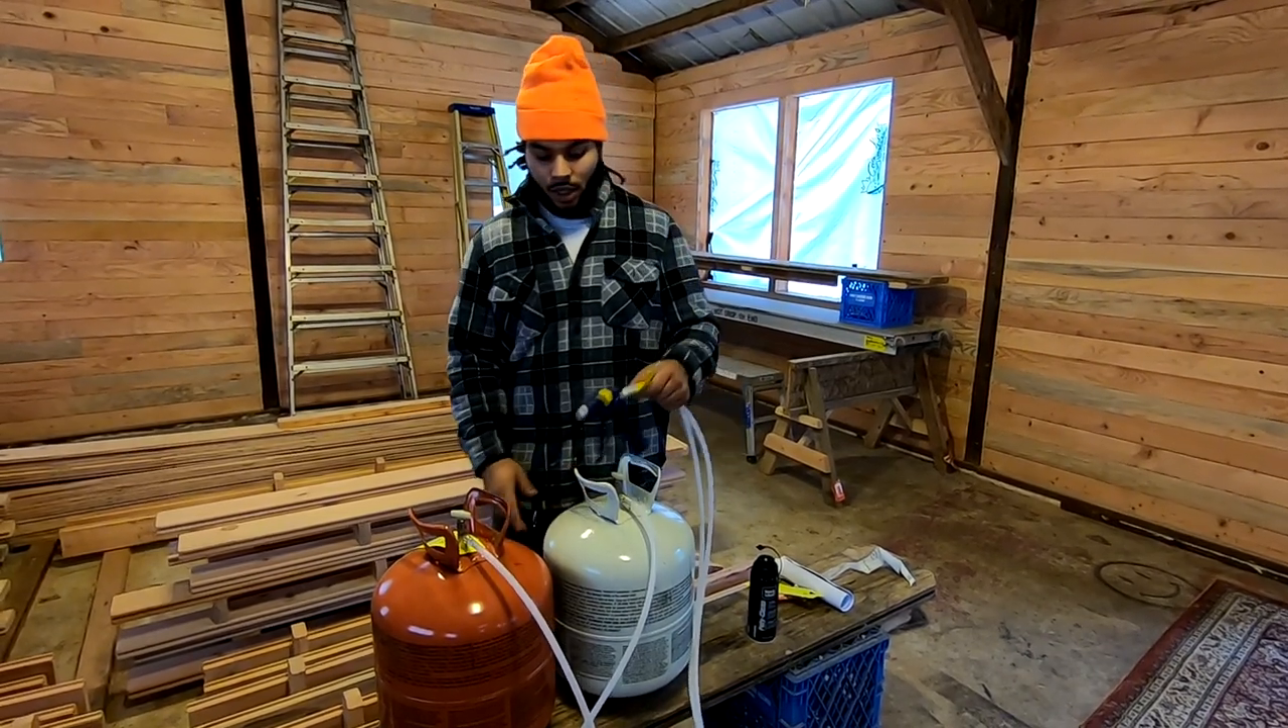We got our hoses on the tank.